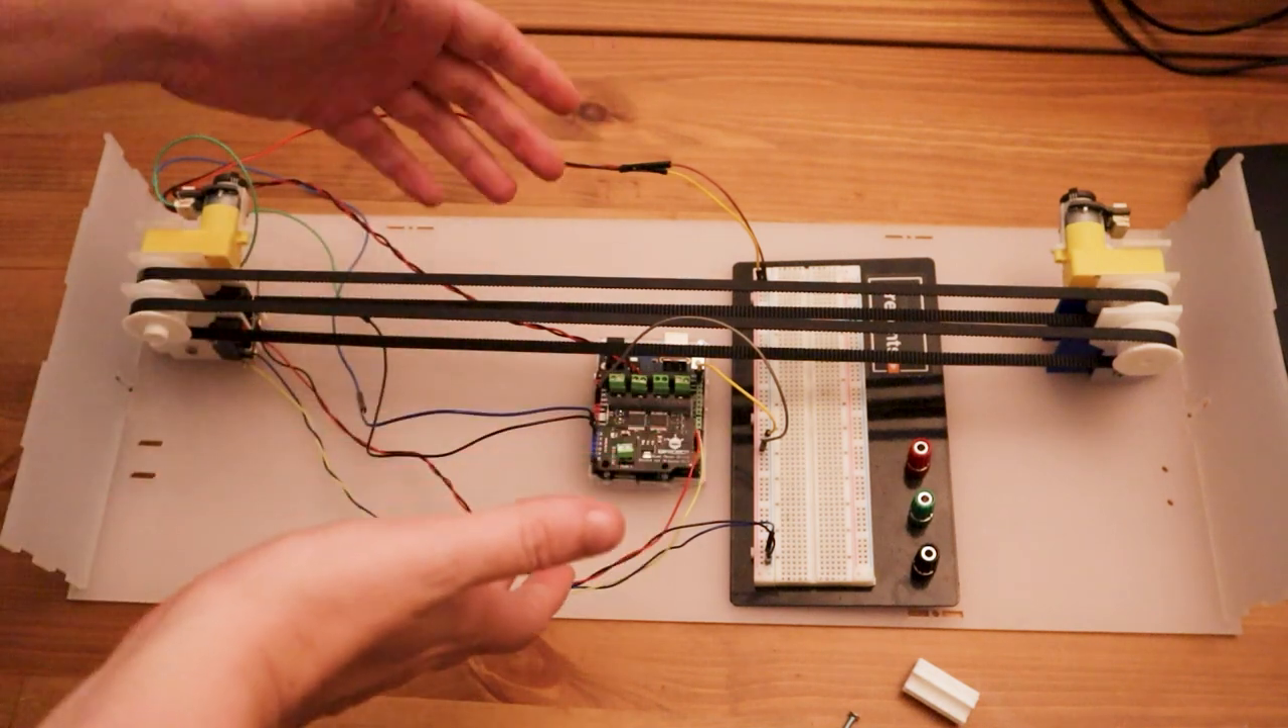So here are the motors in place with the stands.